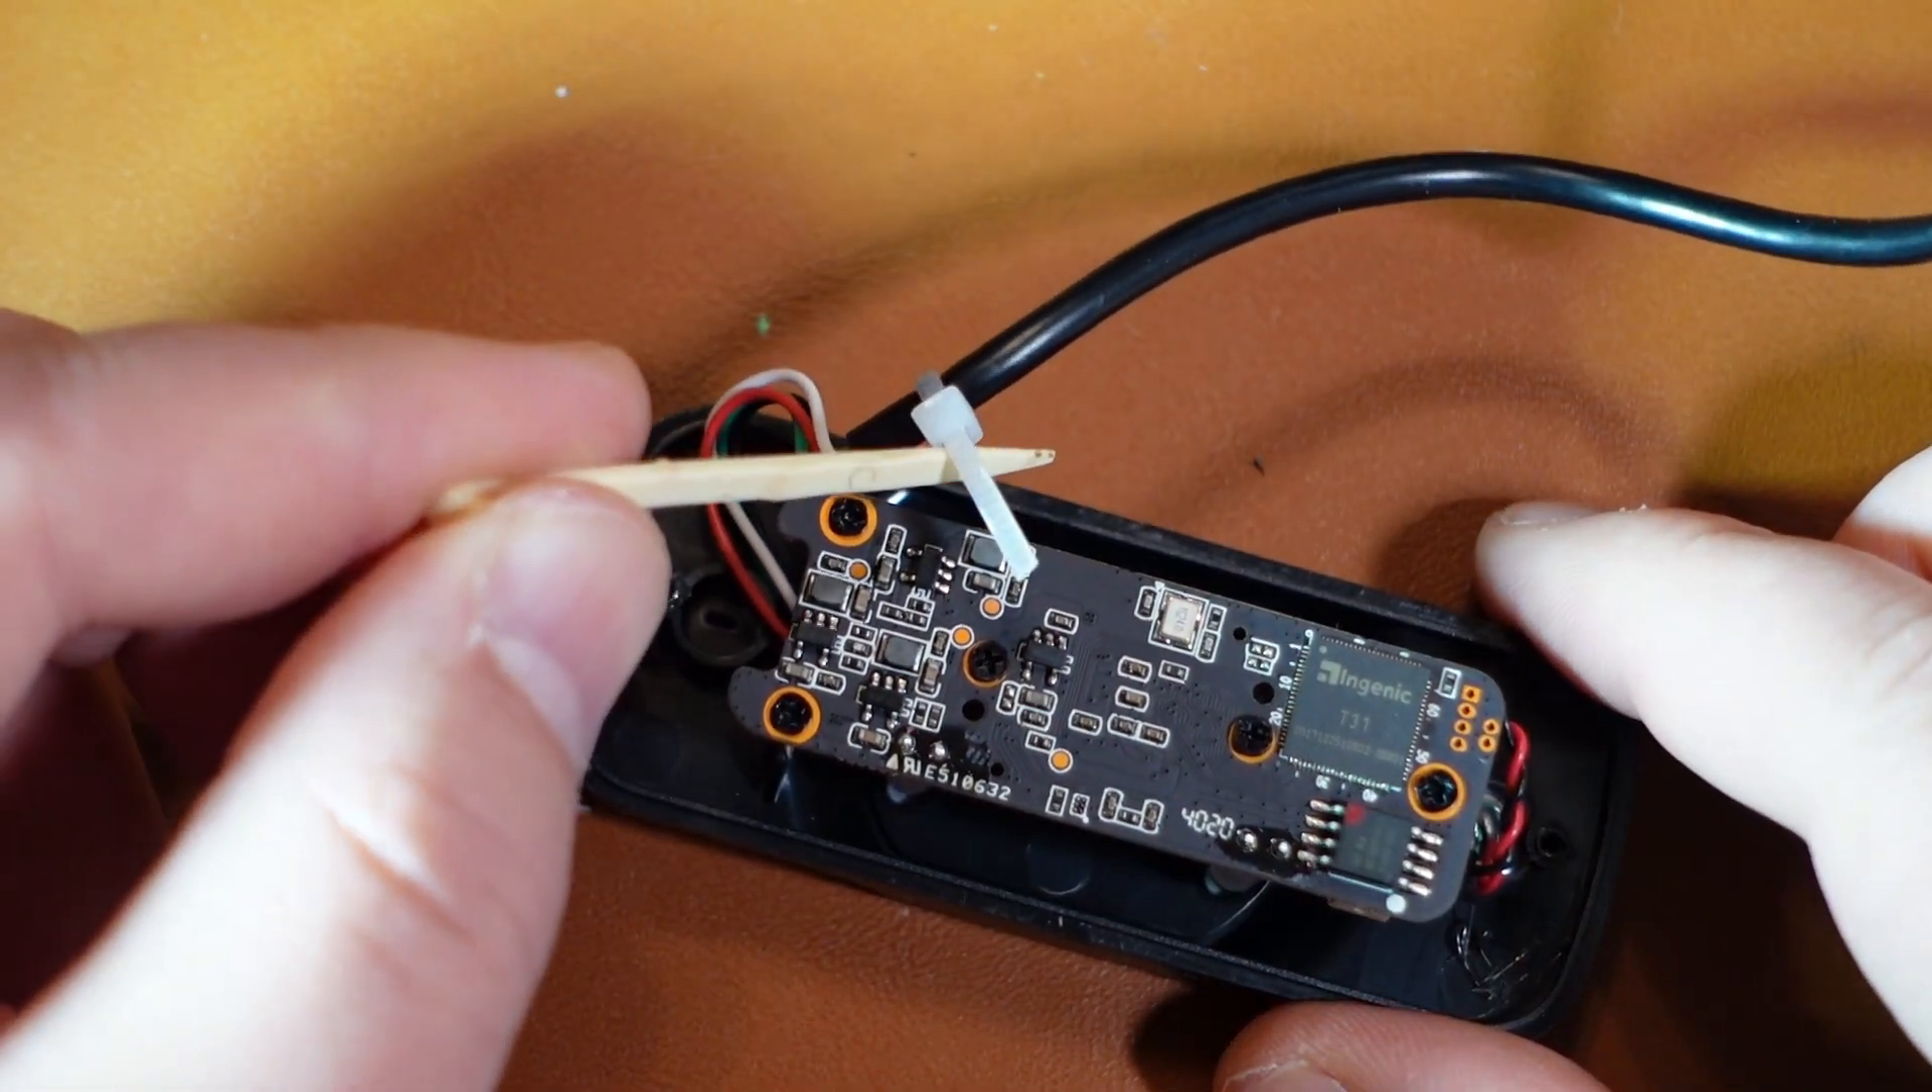Okay so i guess we put this so this tie i'm going to use my toothpick pointer so we put this little zip tie here likely so you can't yank the cable out and we have our cmos sensor.